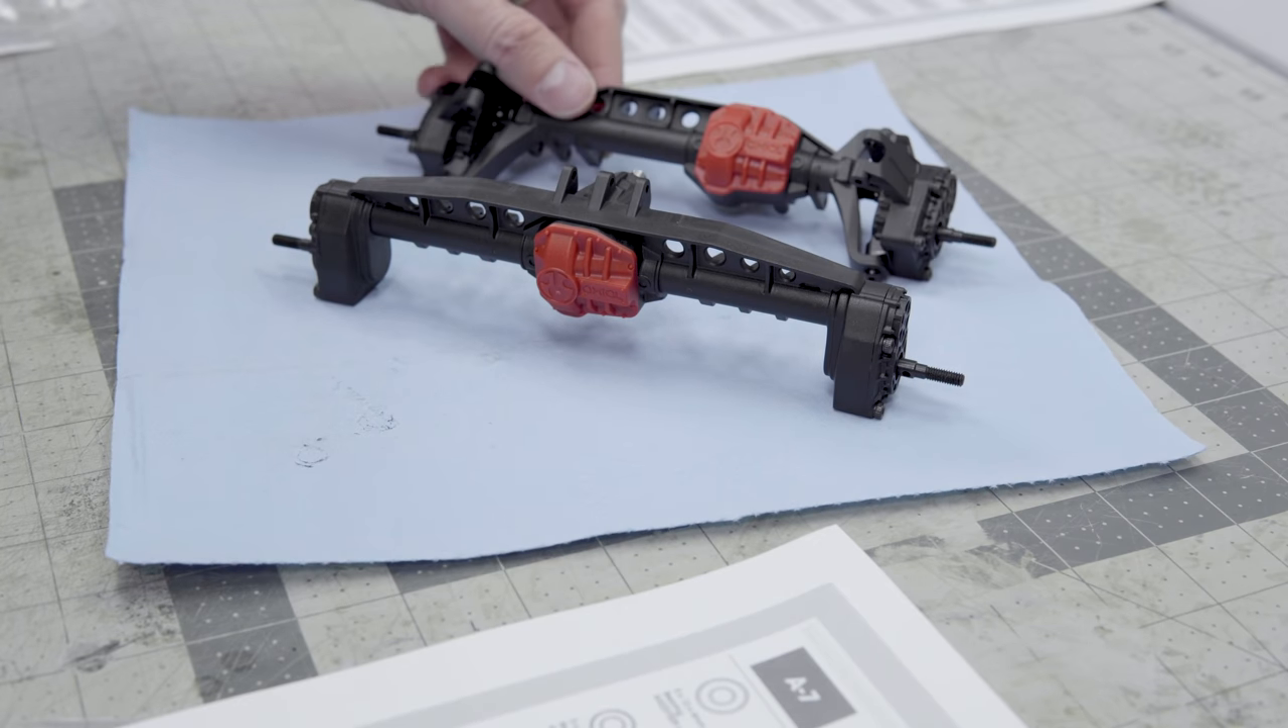And we're done with the axle assembly.